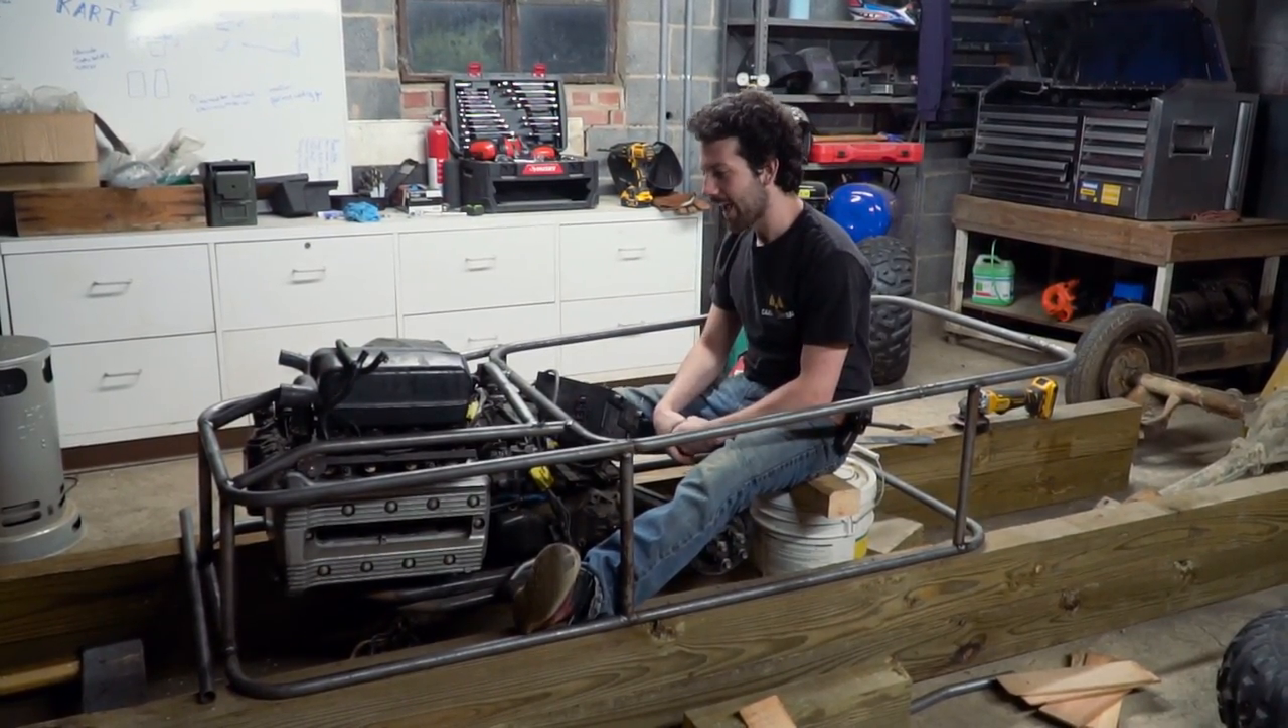I think it's very promising, especially since we got the front end looking better. And, the engine hung in the chassis as well.